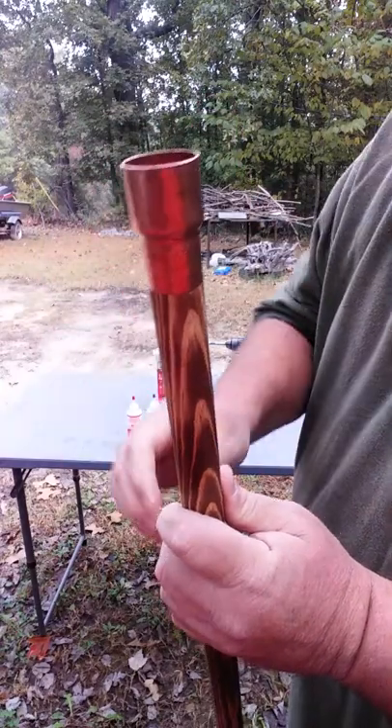Obviously you can't put a one -inch dowel into a three -quarter reducer so I carve a shoulder on it and fits right on there perfectly.